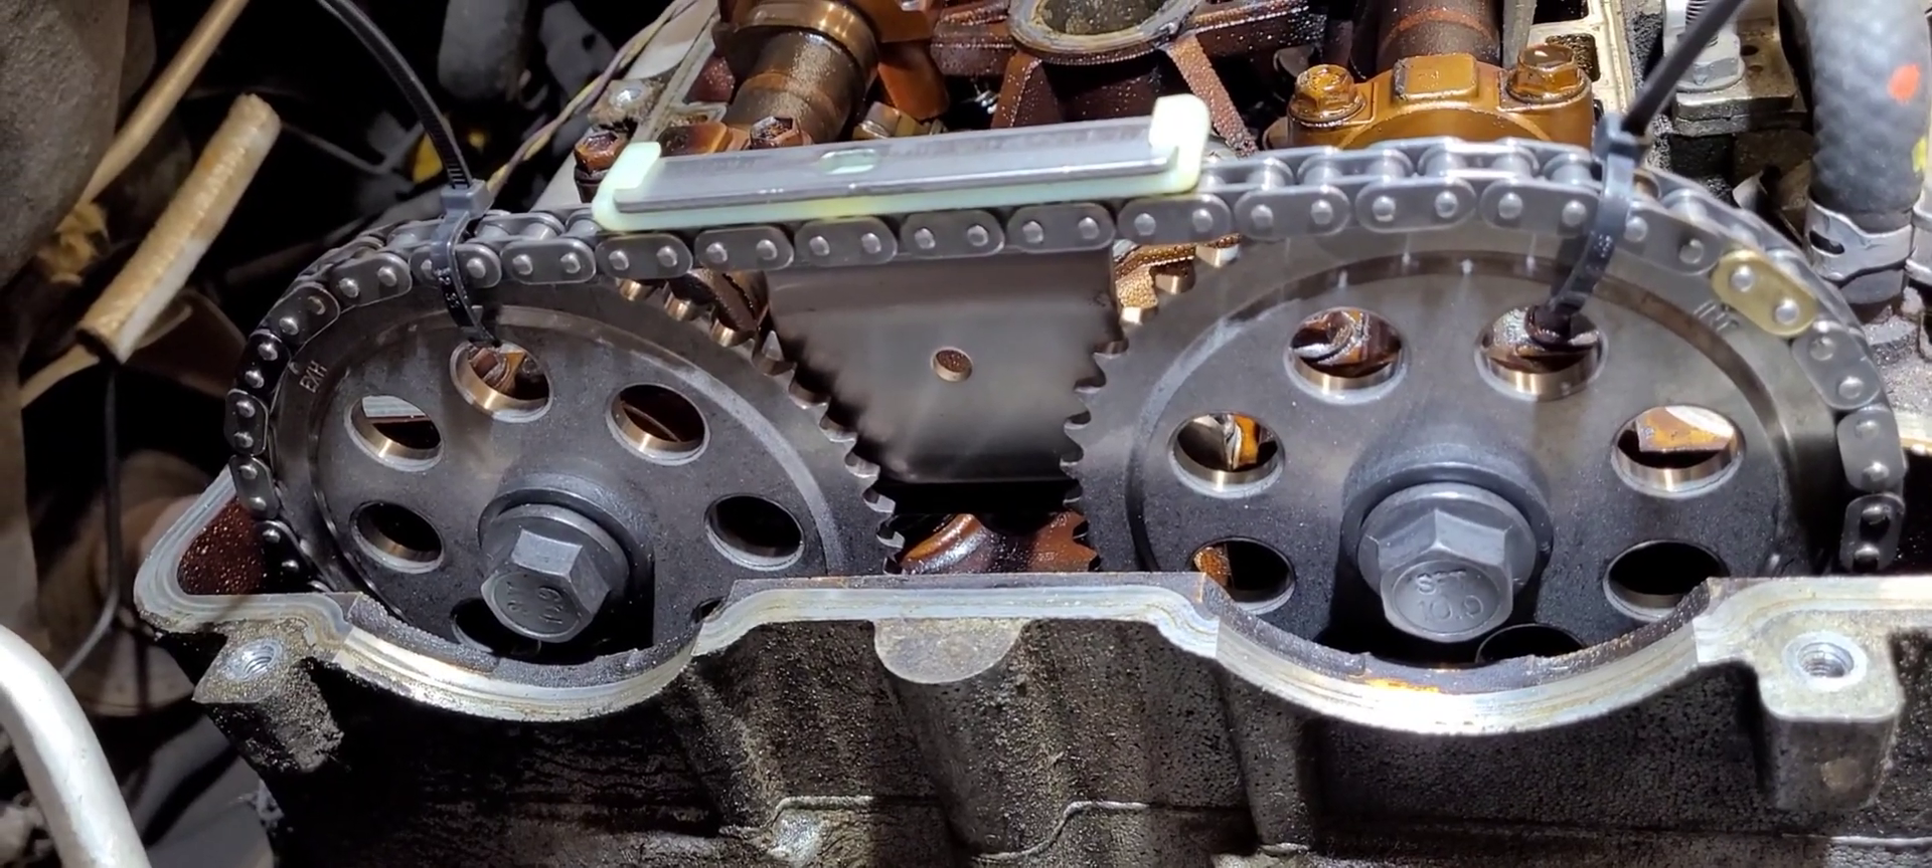All right, guys, so here we are with the regular camshafts chain installed most of the way.